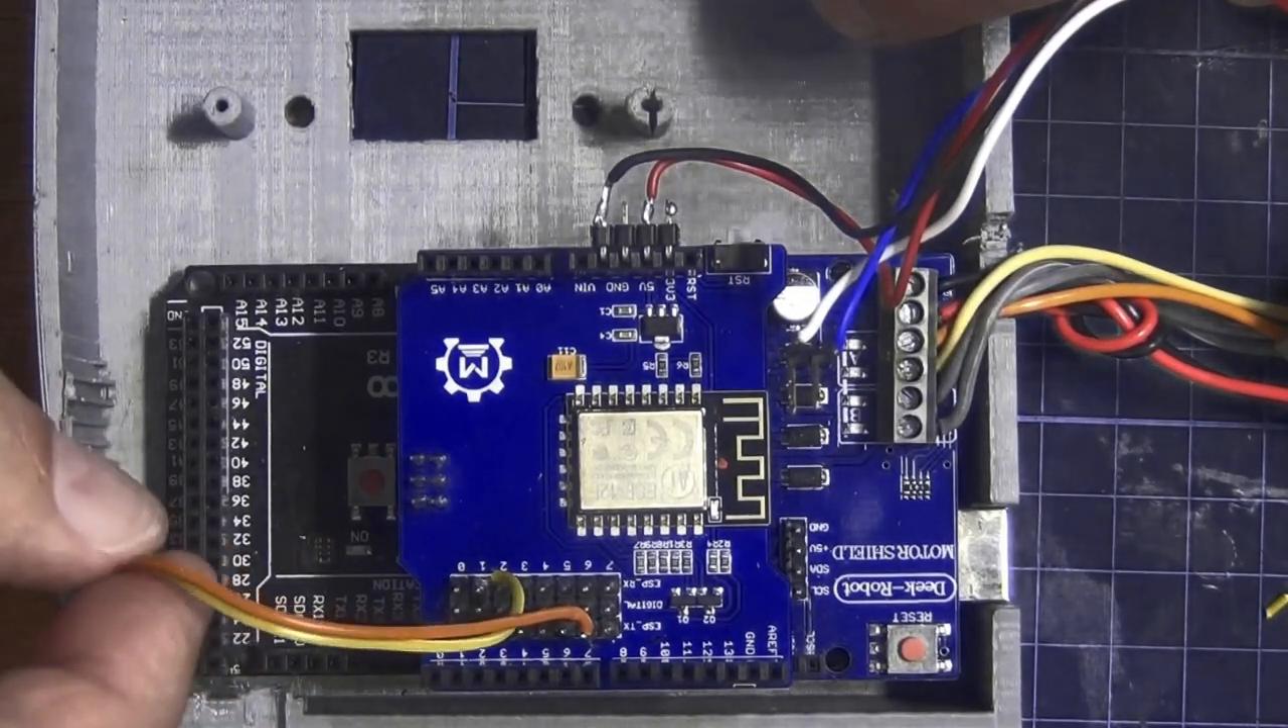So as you can see the WiFi module is mounted.